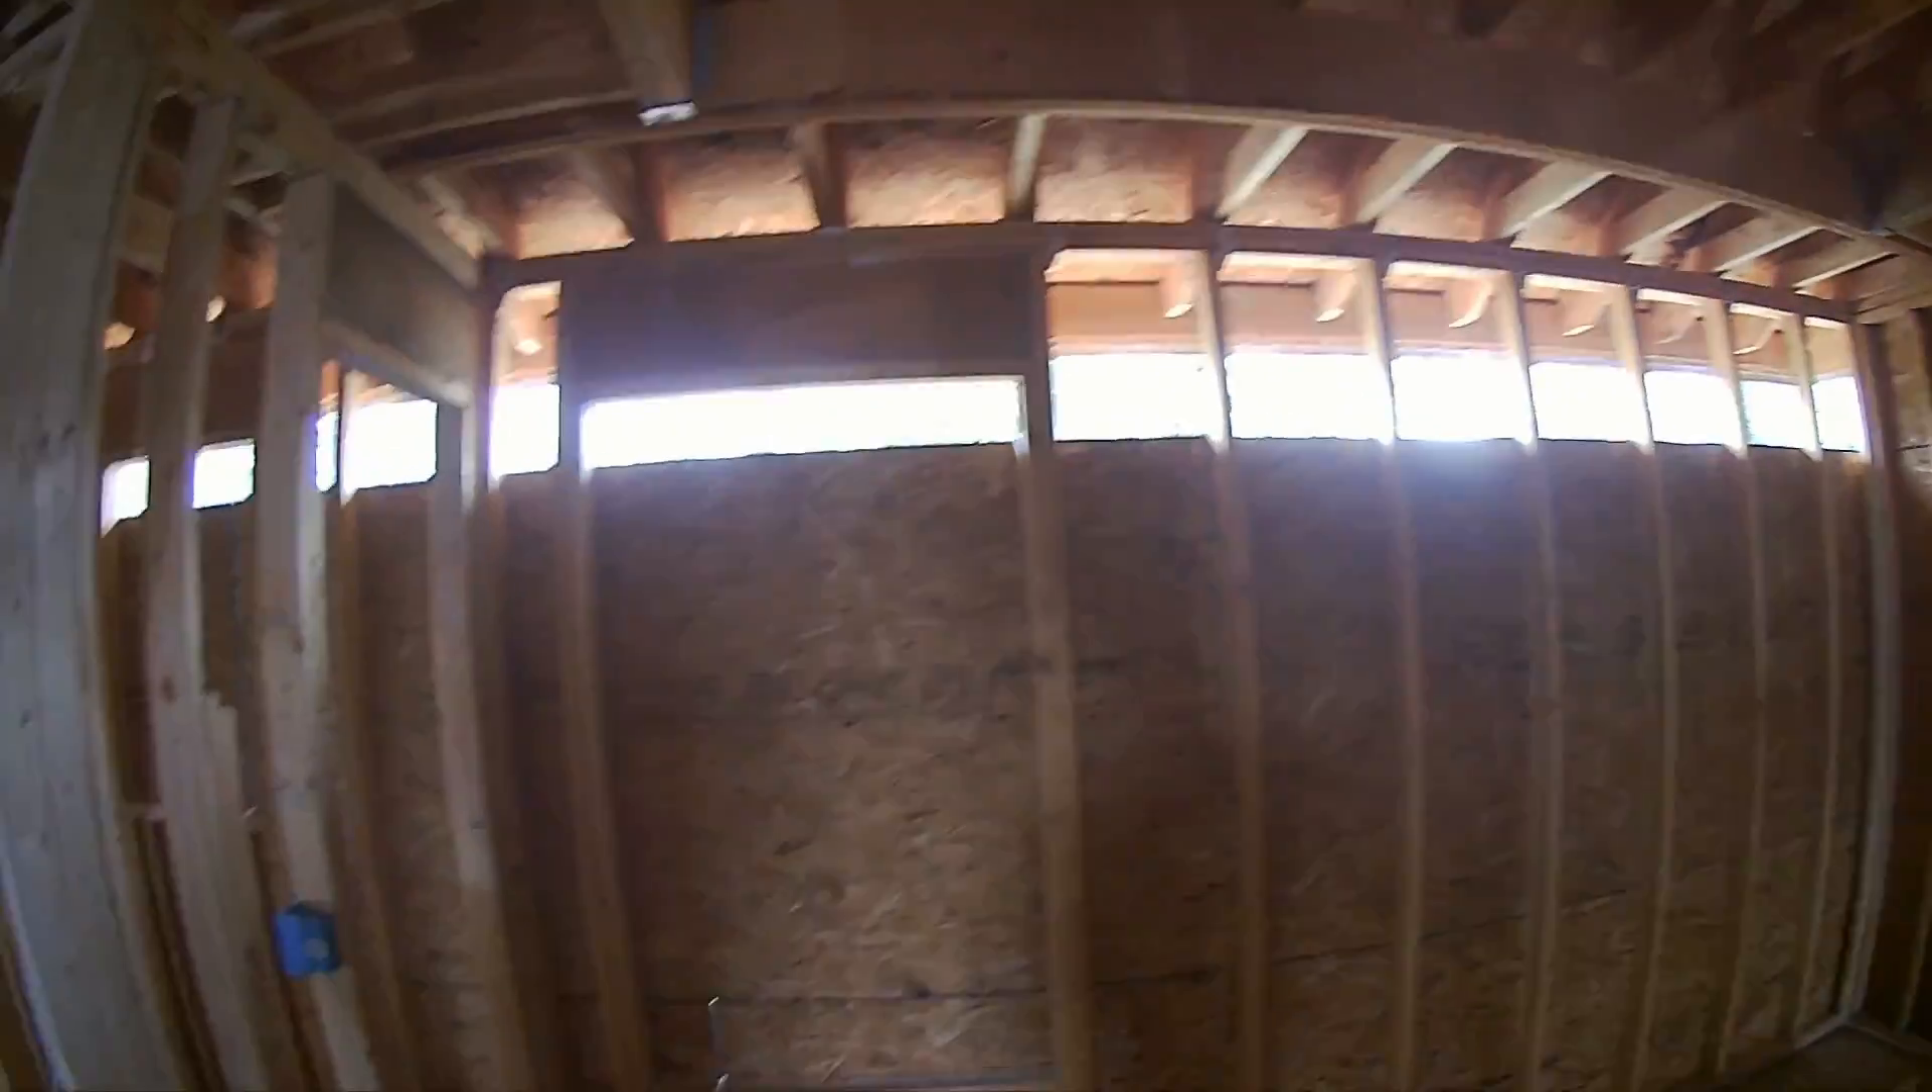As you can see, well you probably can't tell right now, but the sheathing is going up on the outside.